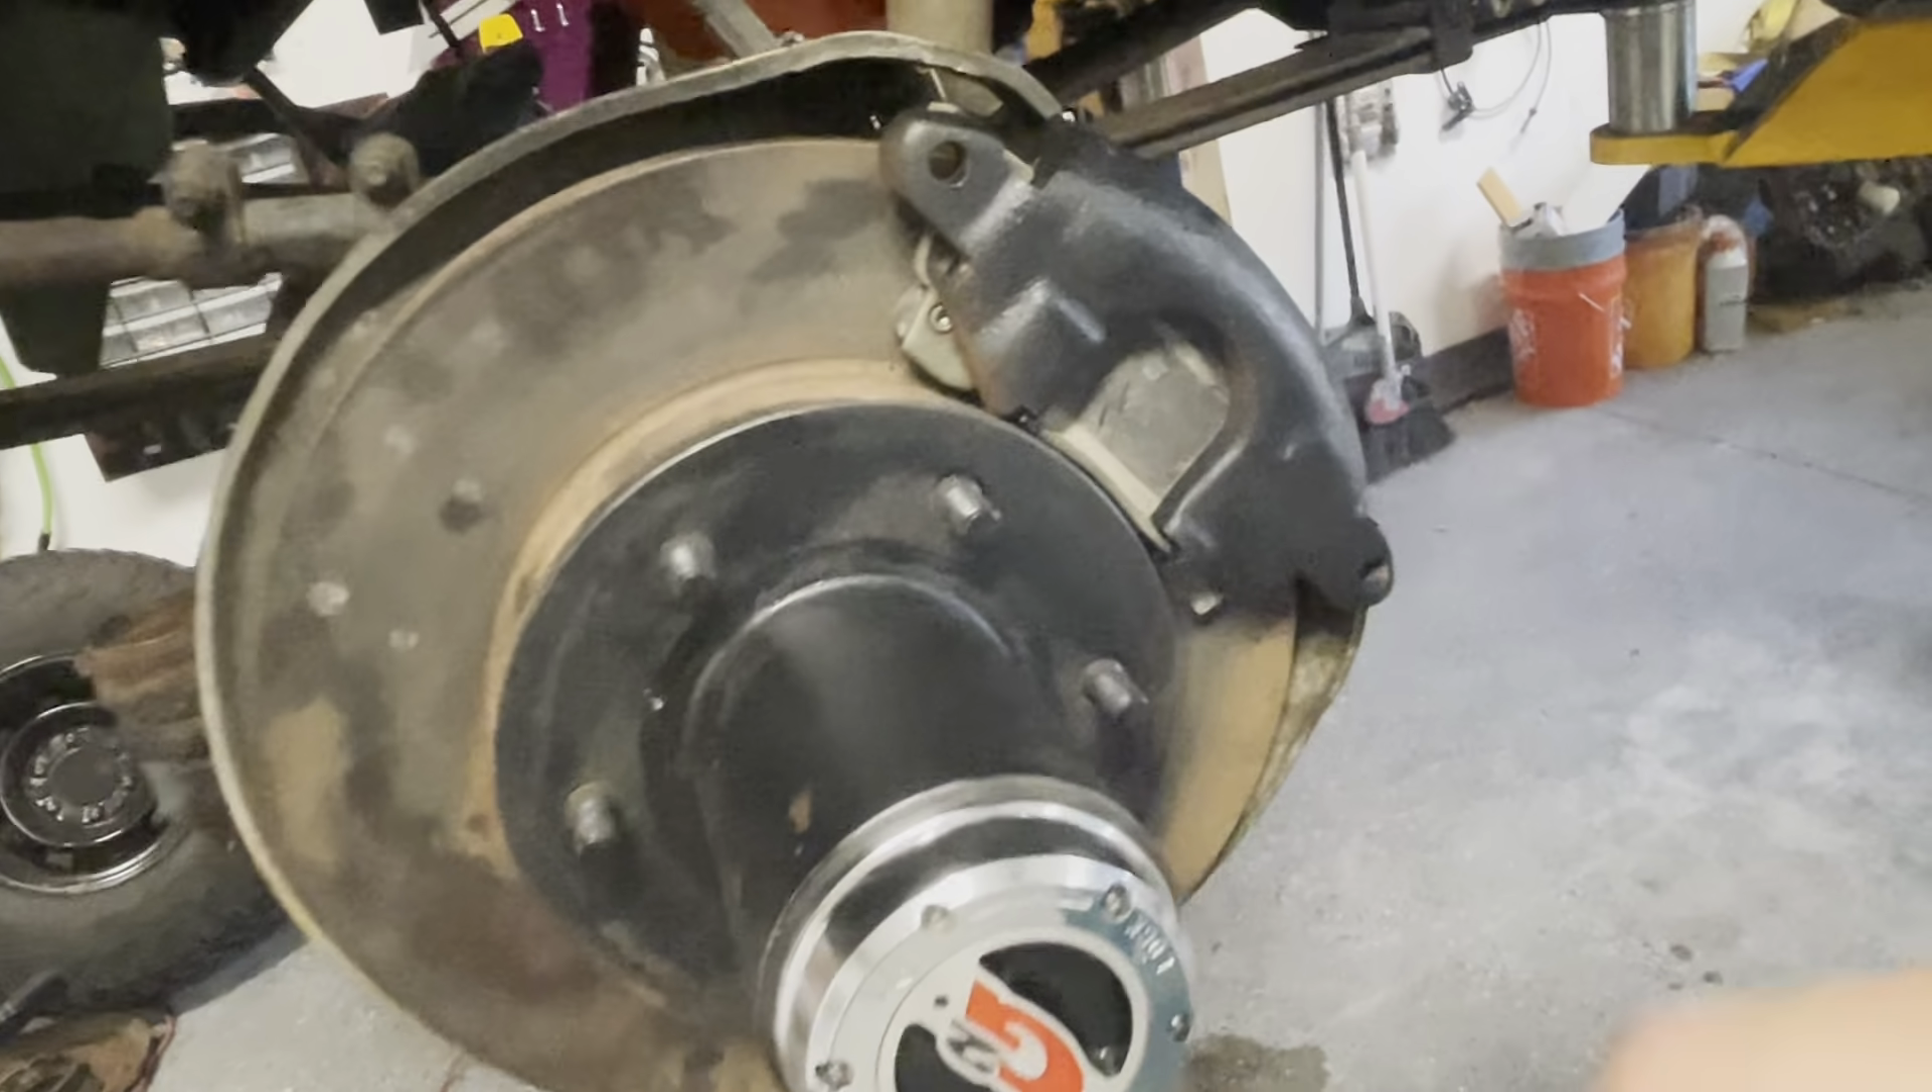Put my manual locking hubs on, these G2 ones.